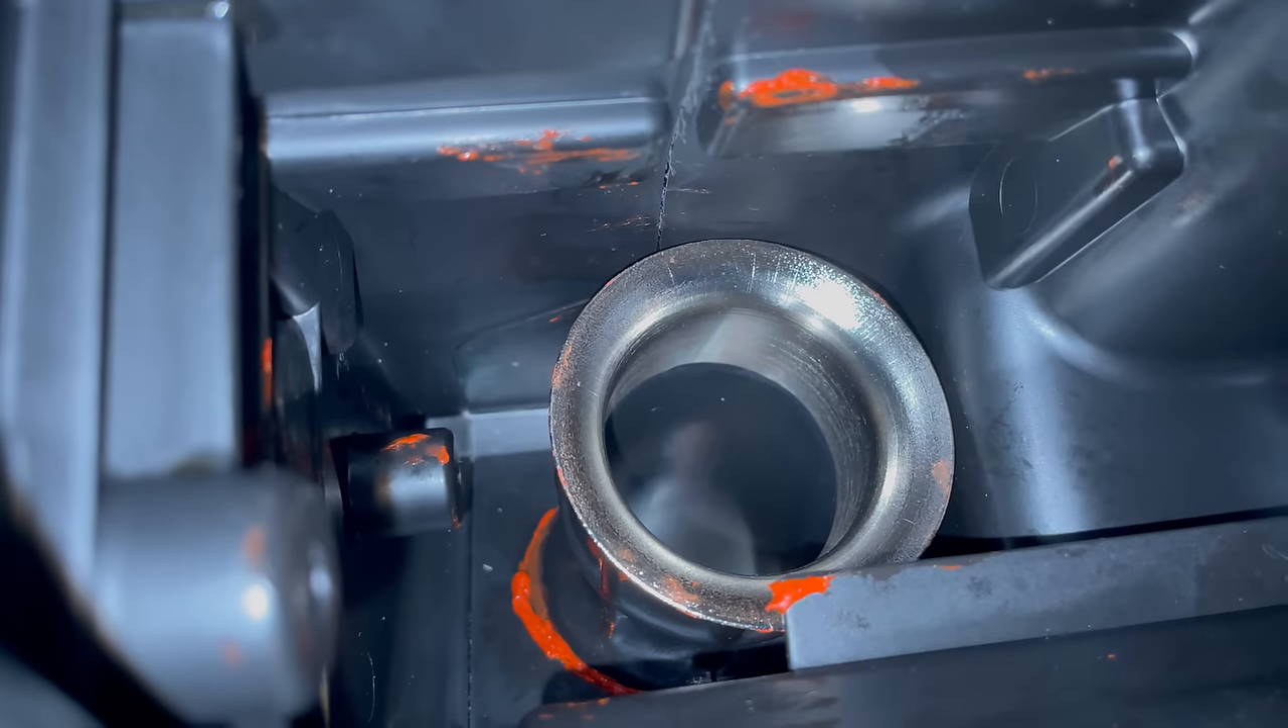We got the flange installed.